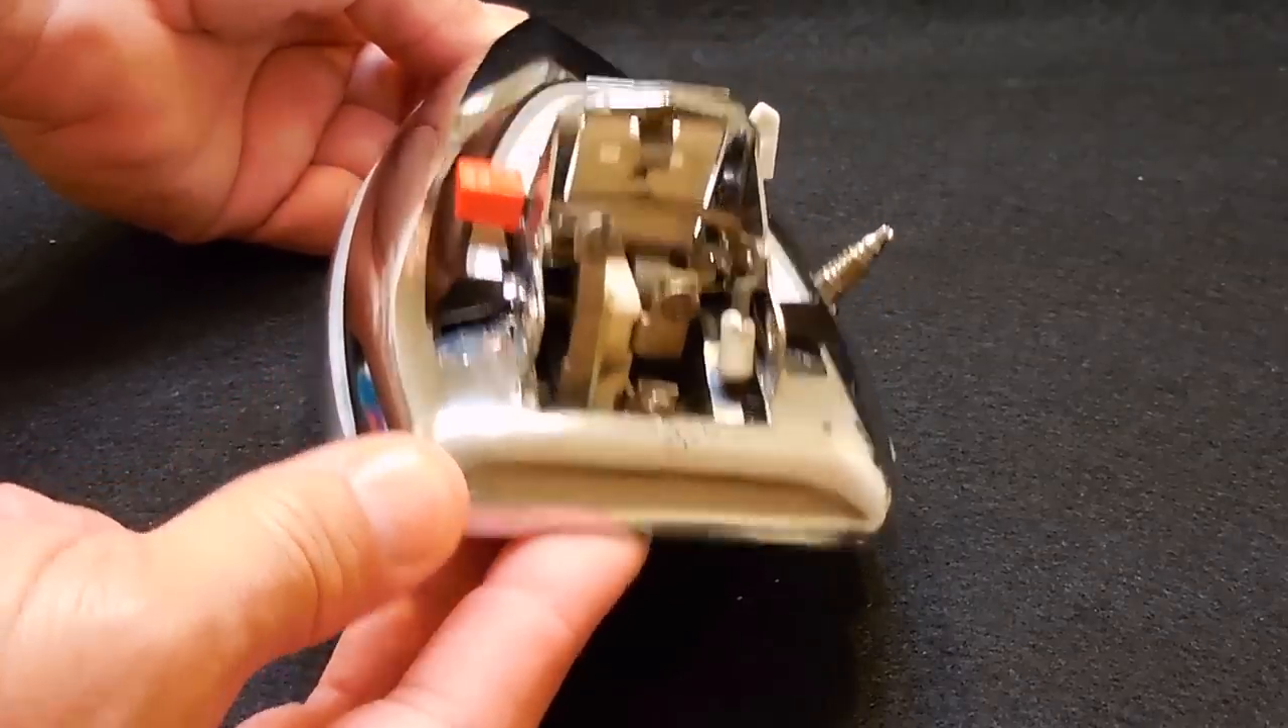Right here is a closer look at the iron without the handle.